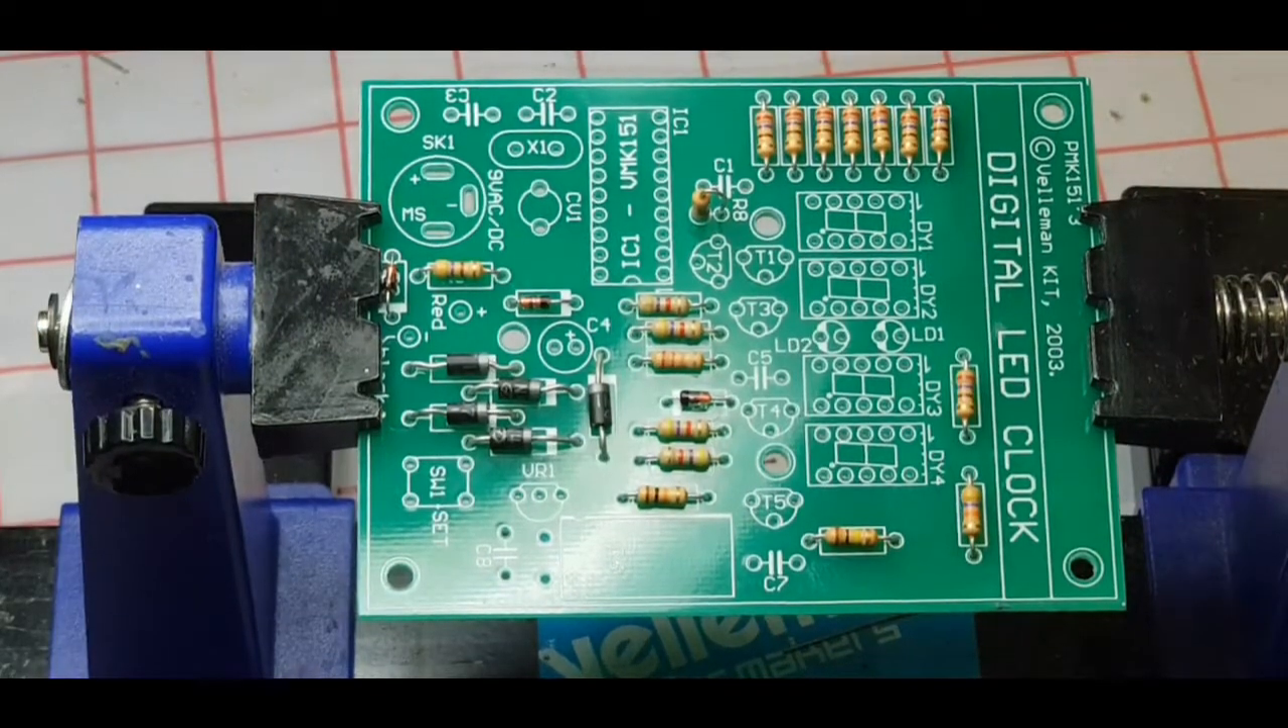Okay, so there's the board. All 18 resistors. All 8 diodes in.